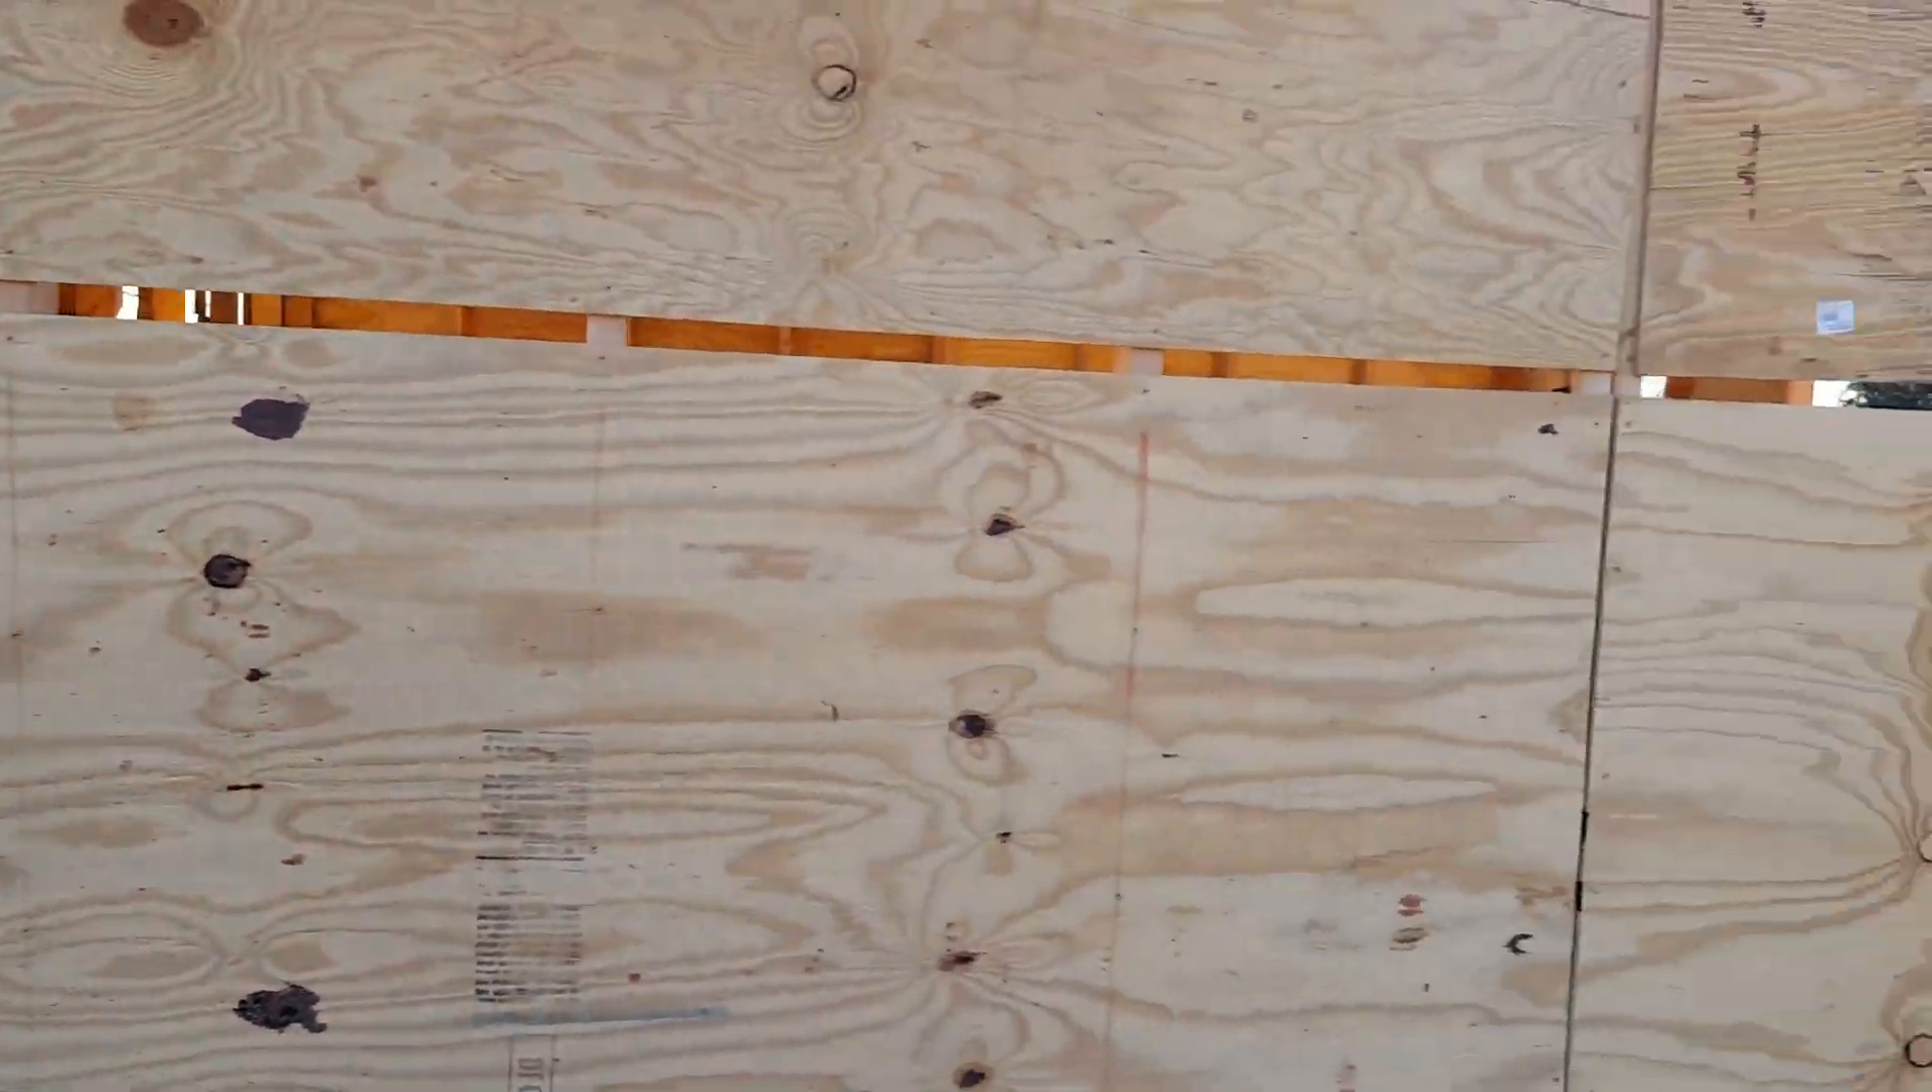I still have to use another piece of wood to cover that long strip right there.